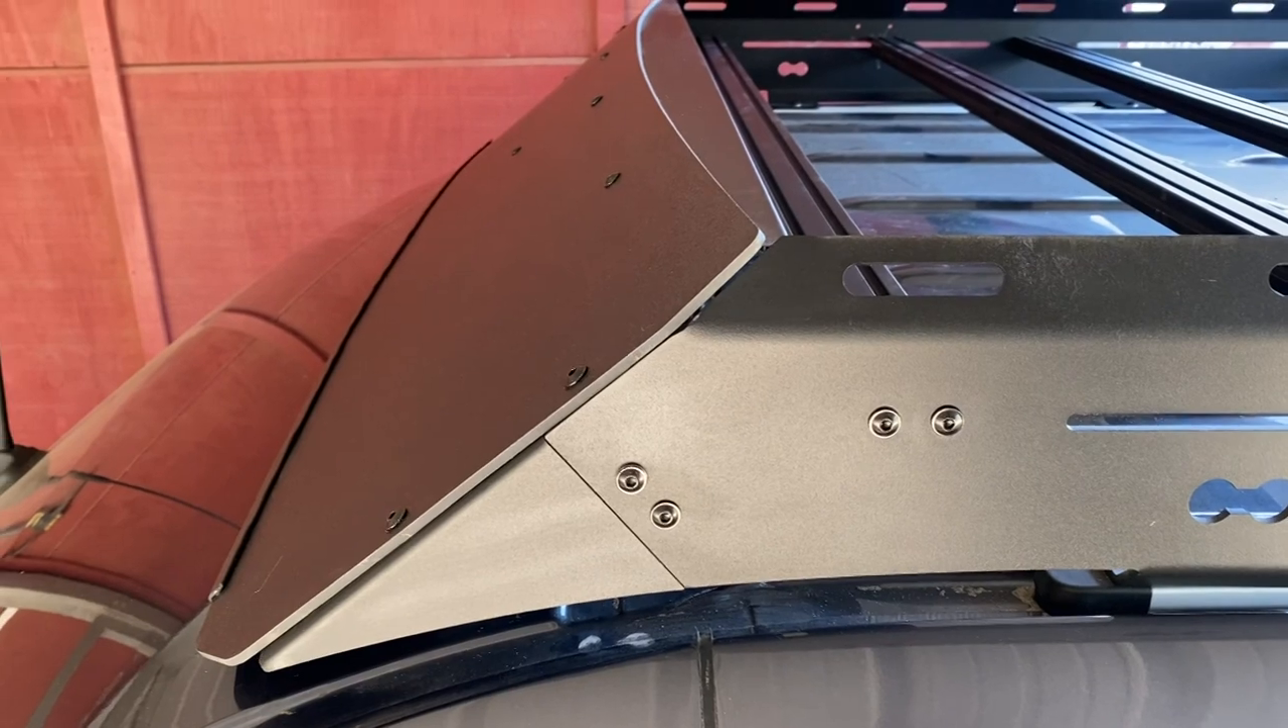It's great to have those fairing brackets and this thing fully installed and donzo.